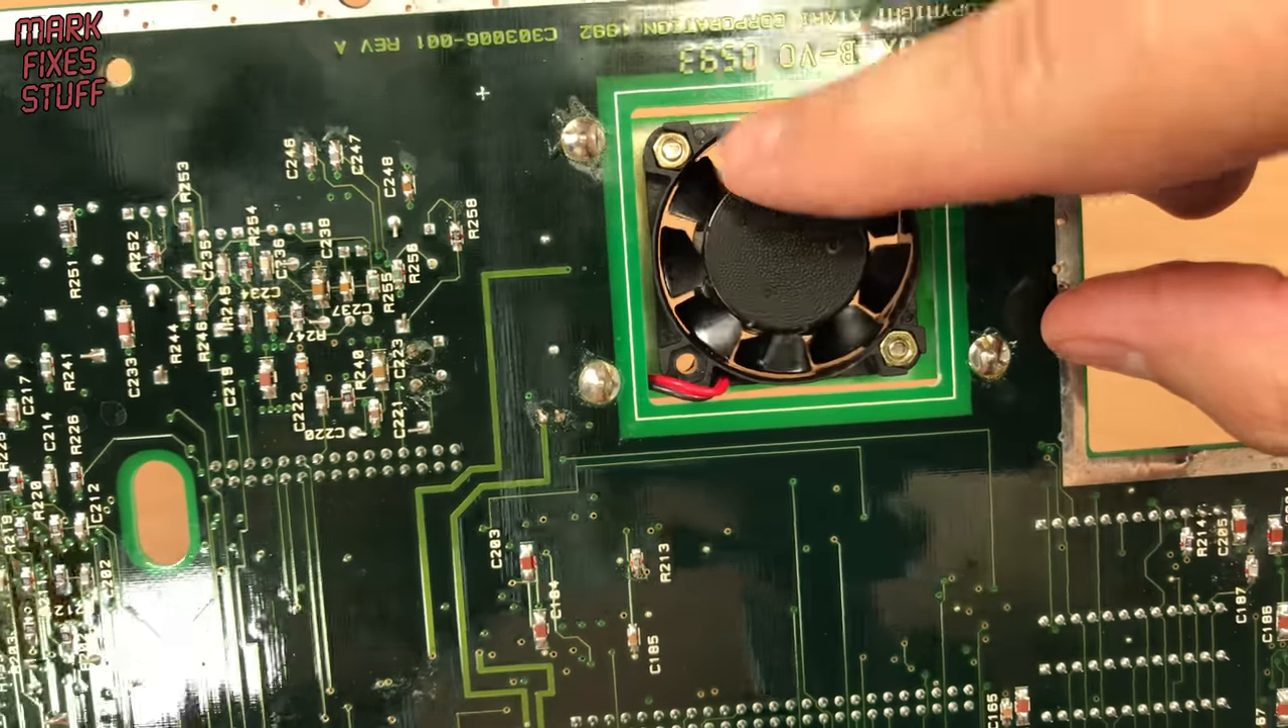The fan has been cleaned, polished and remounted in the board.